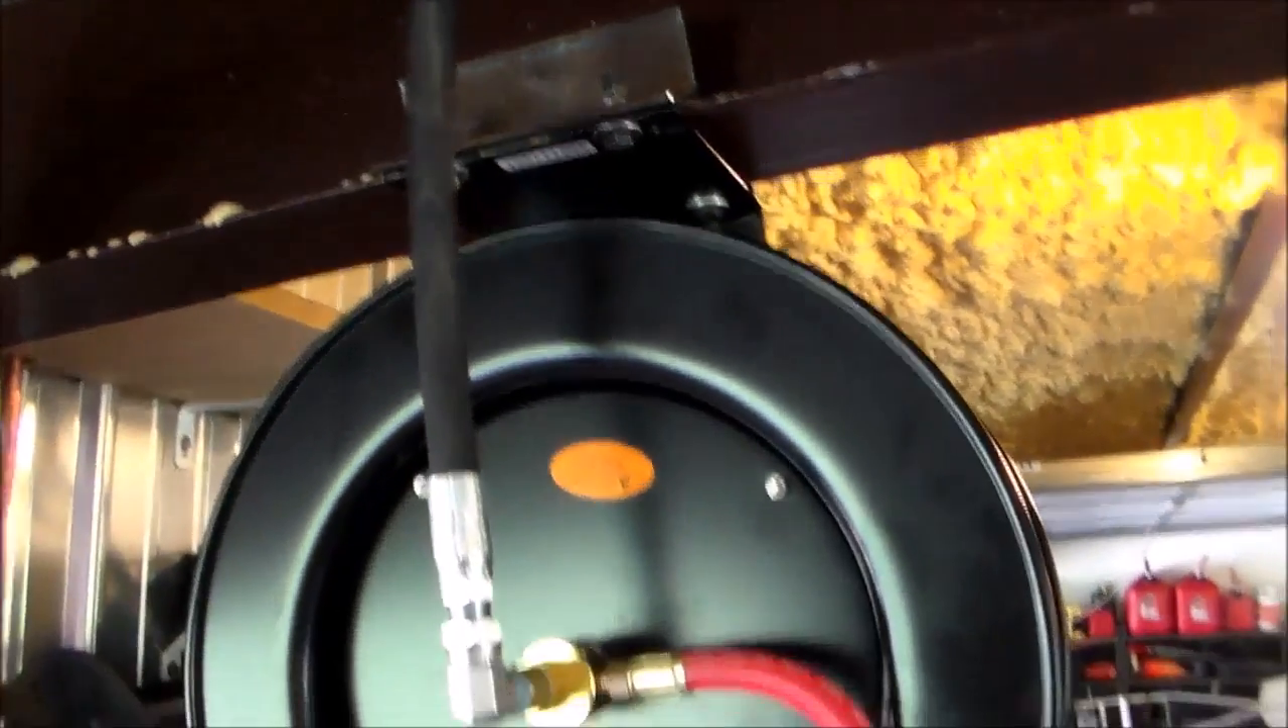But anyway we got that hose reel mounted now and it works pretty good.